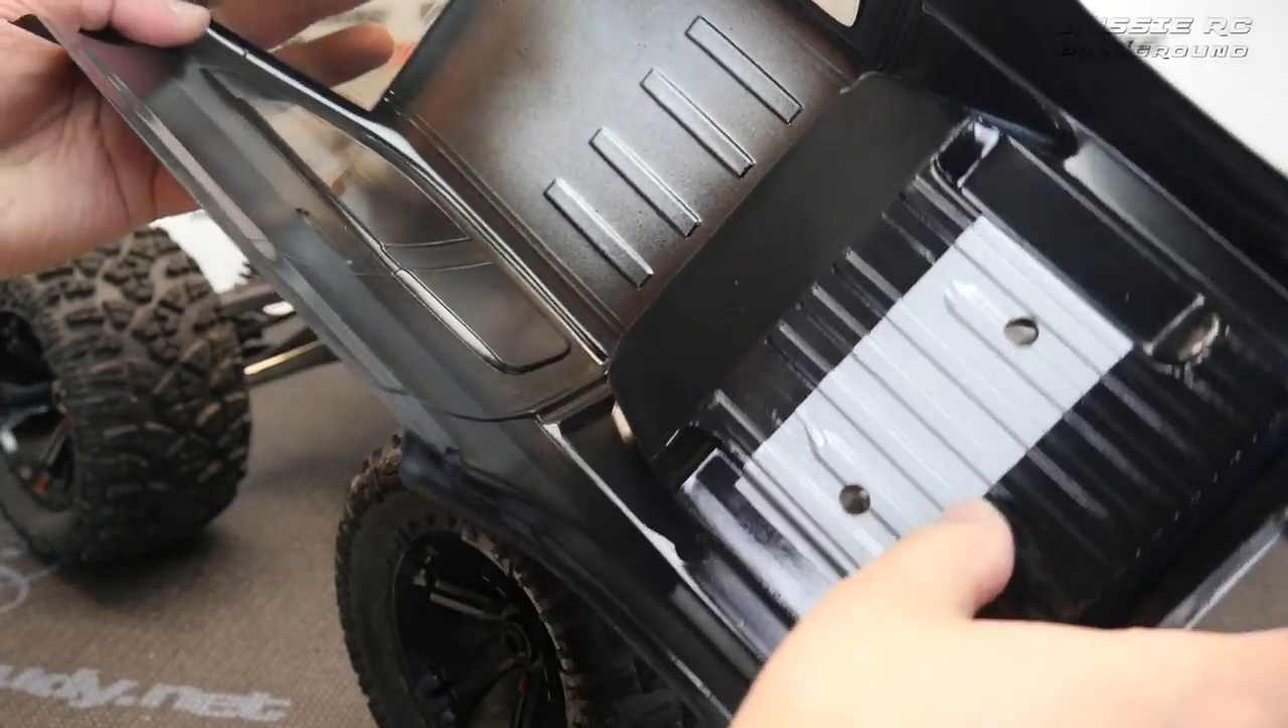I've got some tape right where the body posts go.